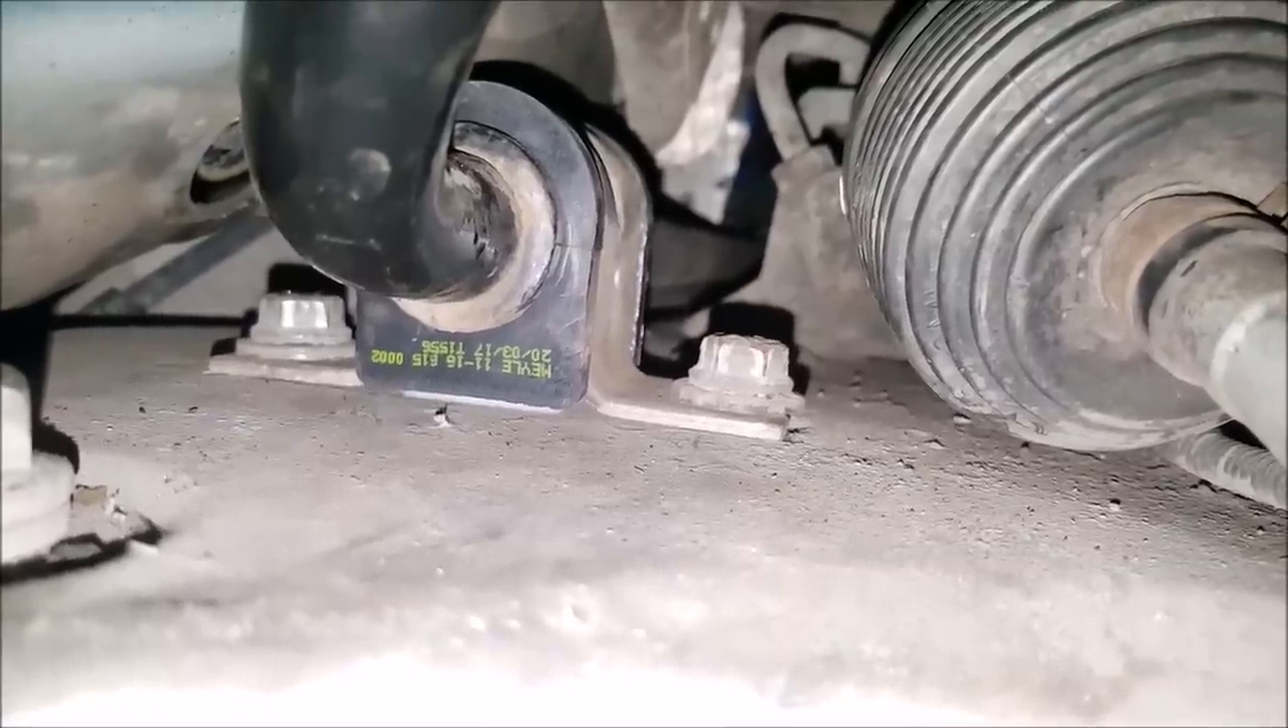Tak wygląda prawidłowo zamocowana tuleja strona pasażera.